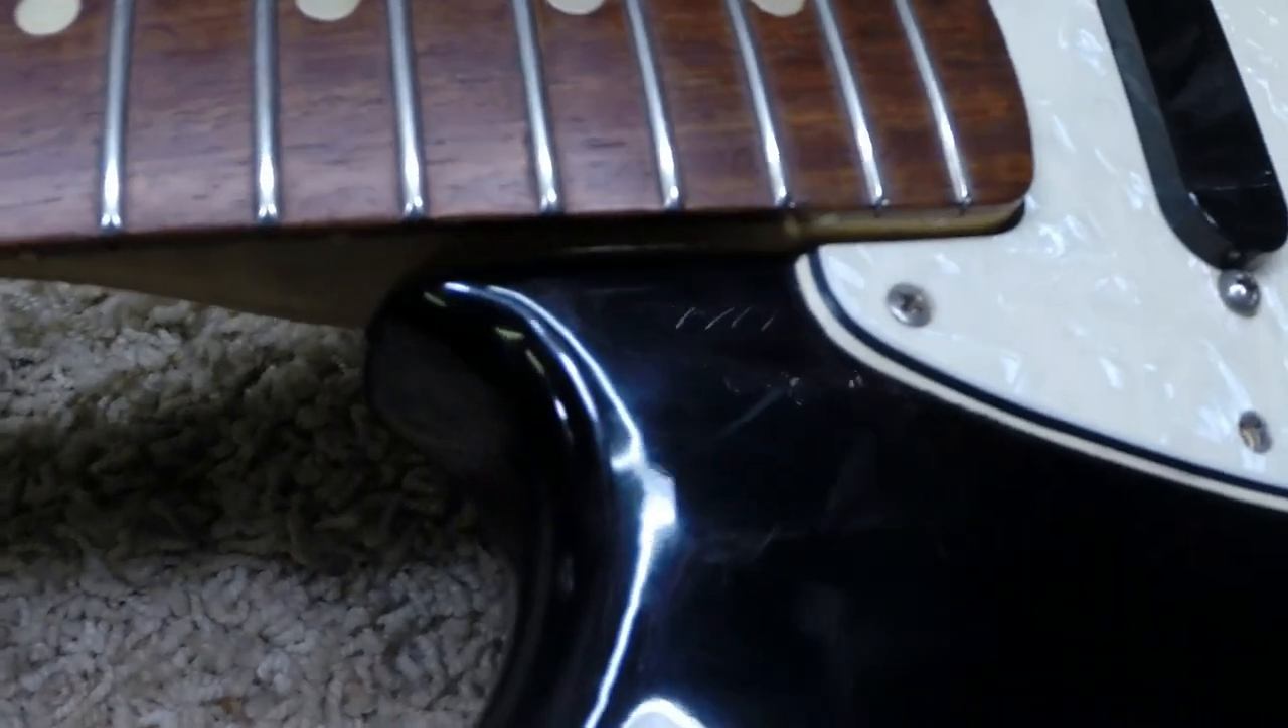Neck is on the body.